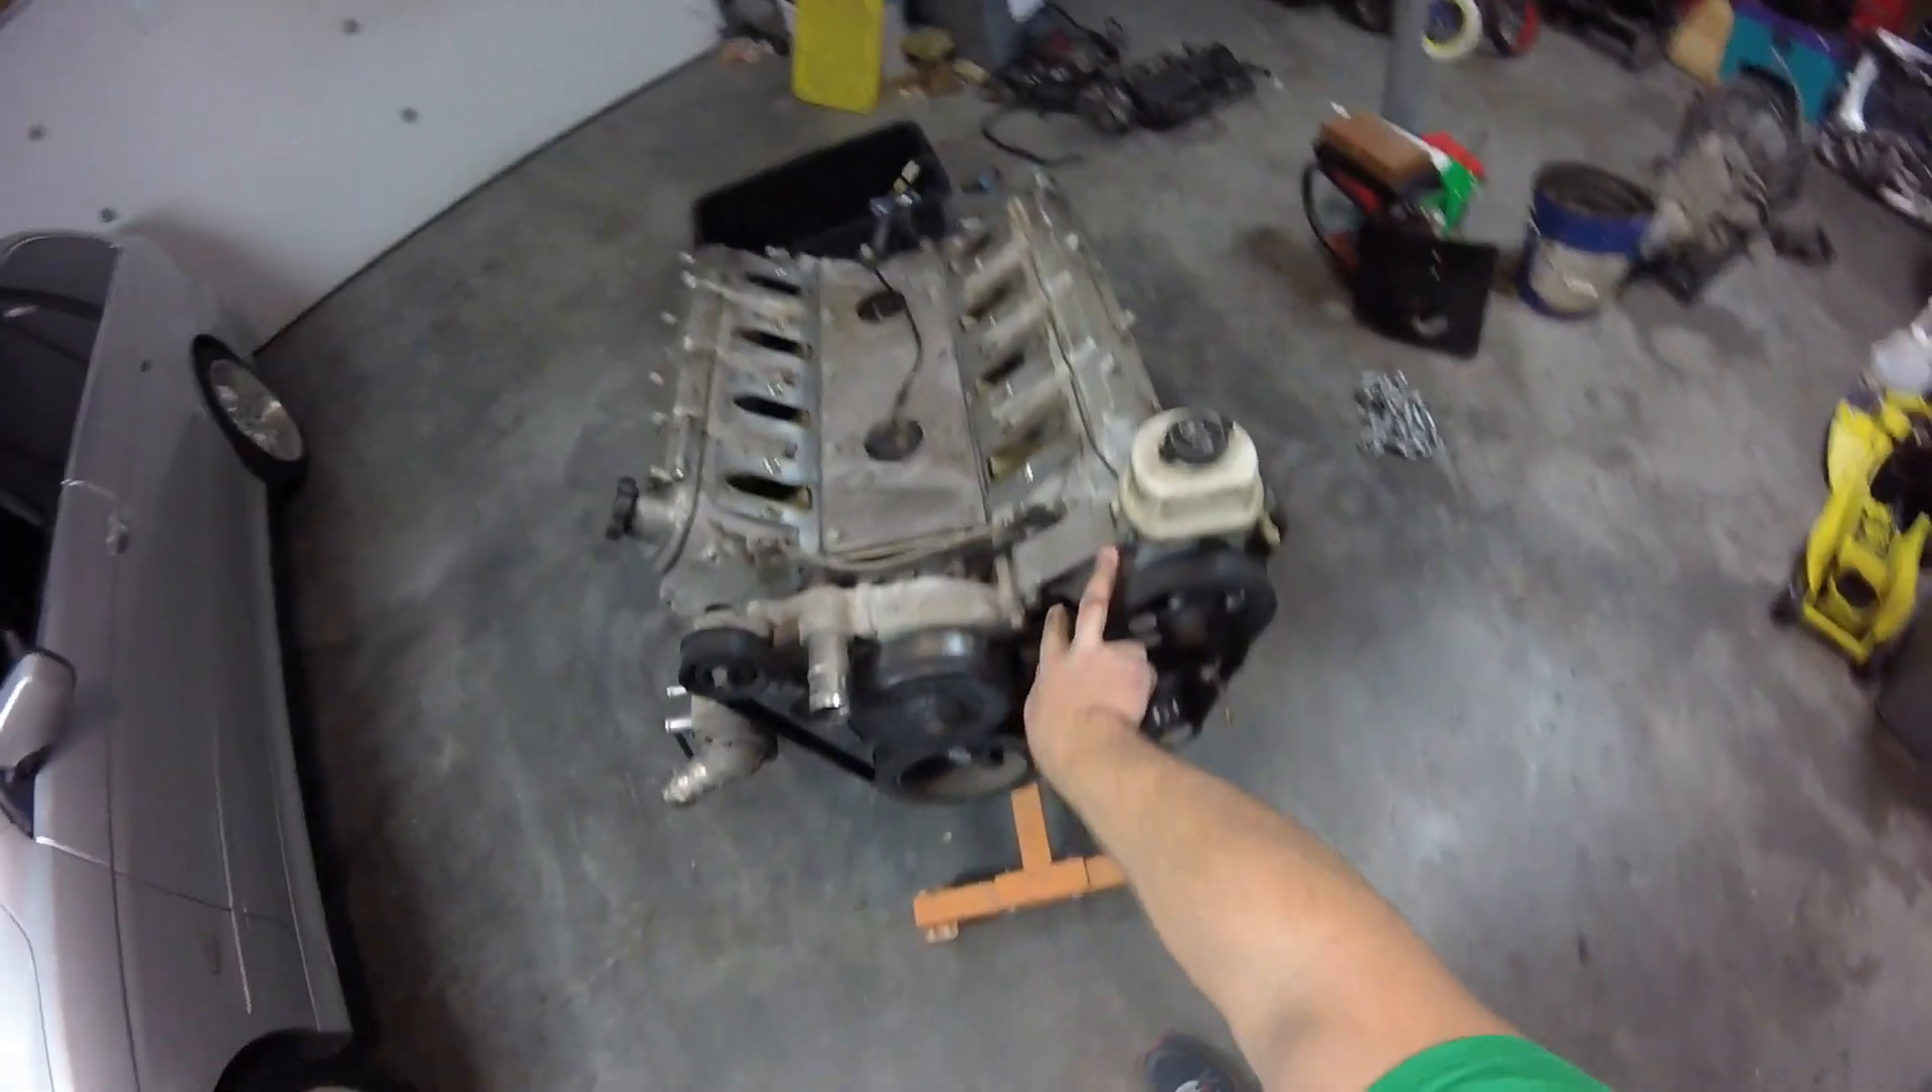But I also have the accessory drive that I've got to take off because it bolts to this driver's side cylinder head.